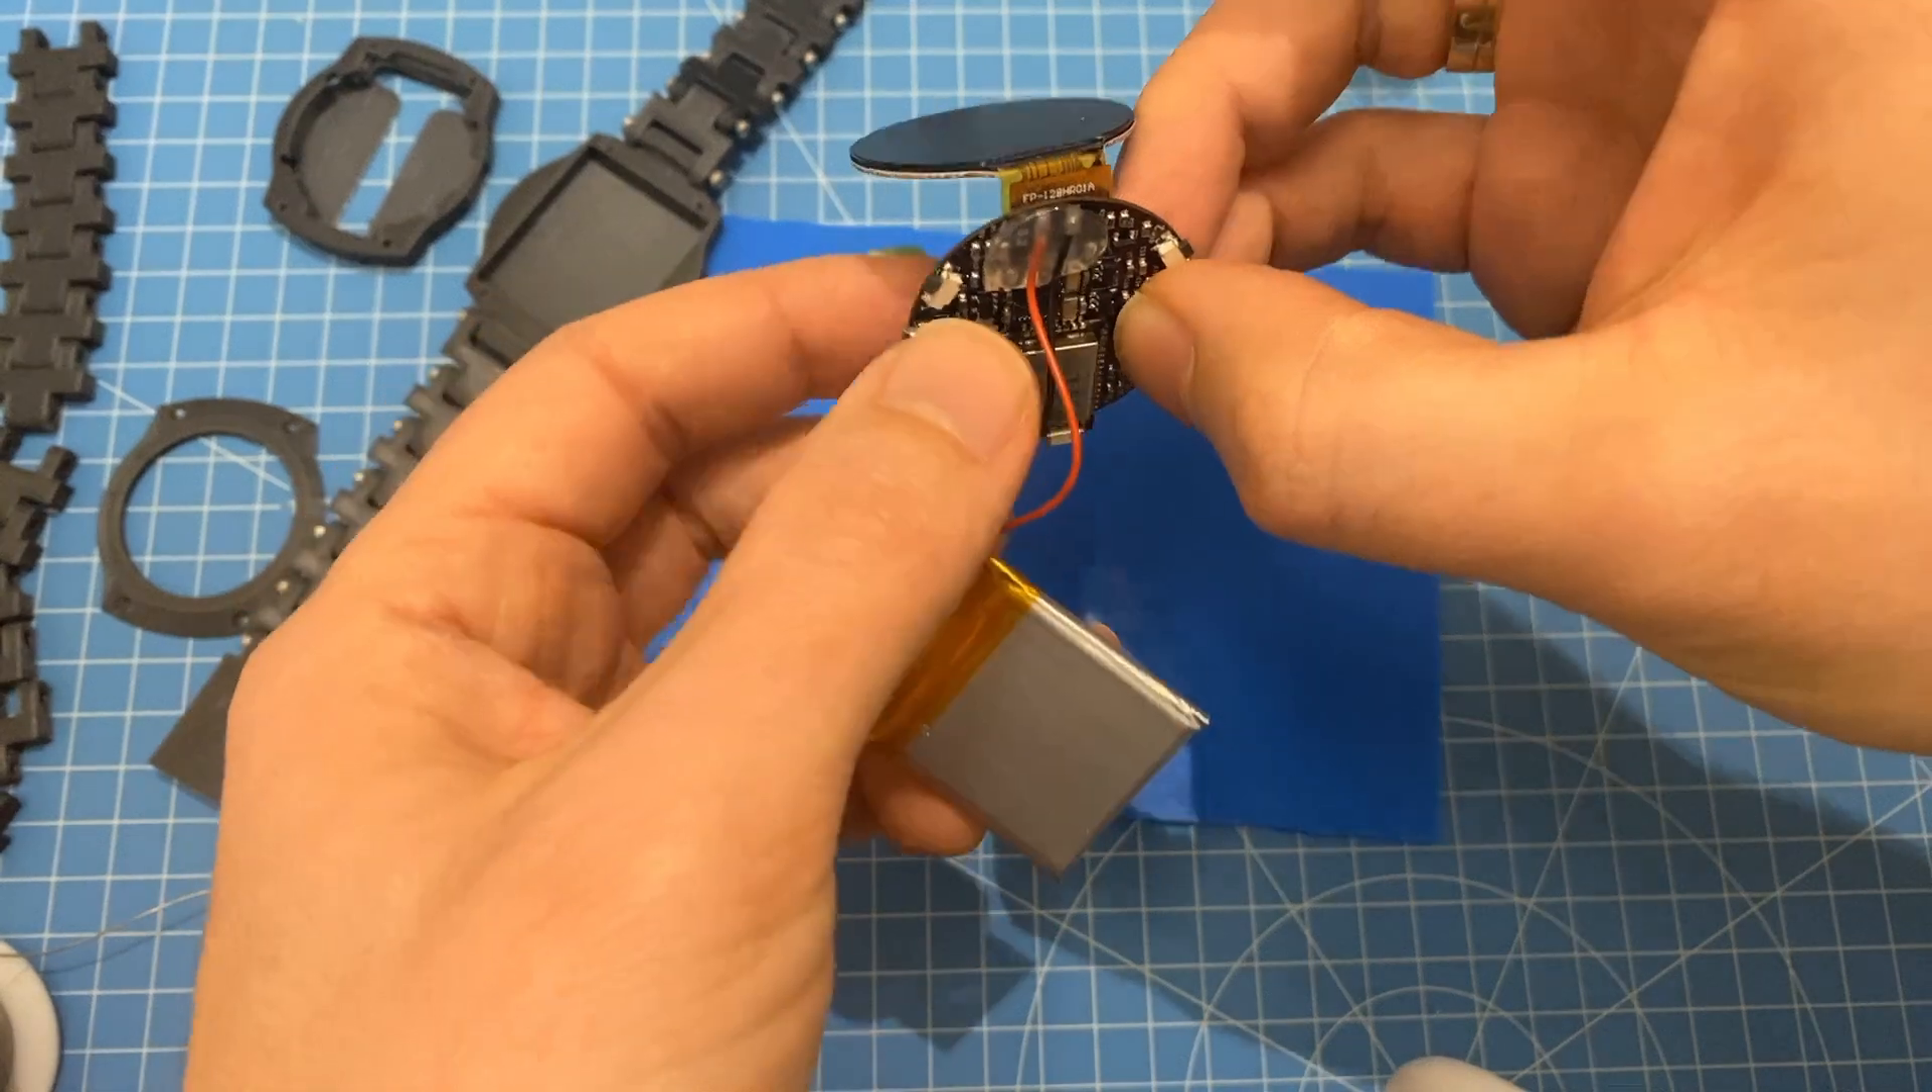We have our battery soldered to the pcb.